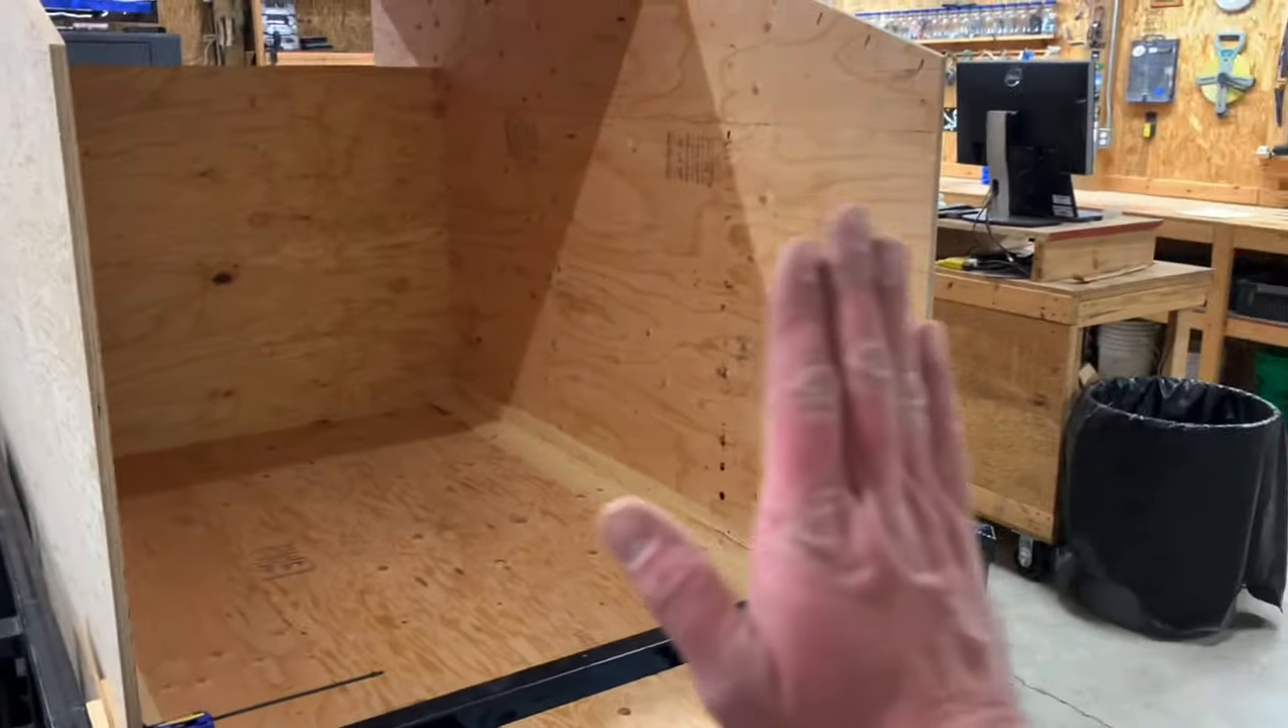I don't quite have the front panel on or the top.